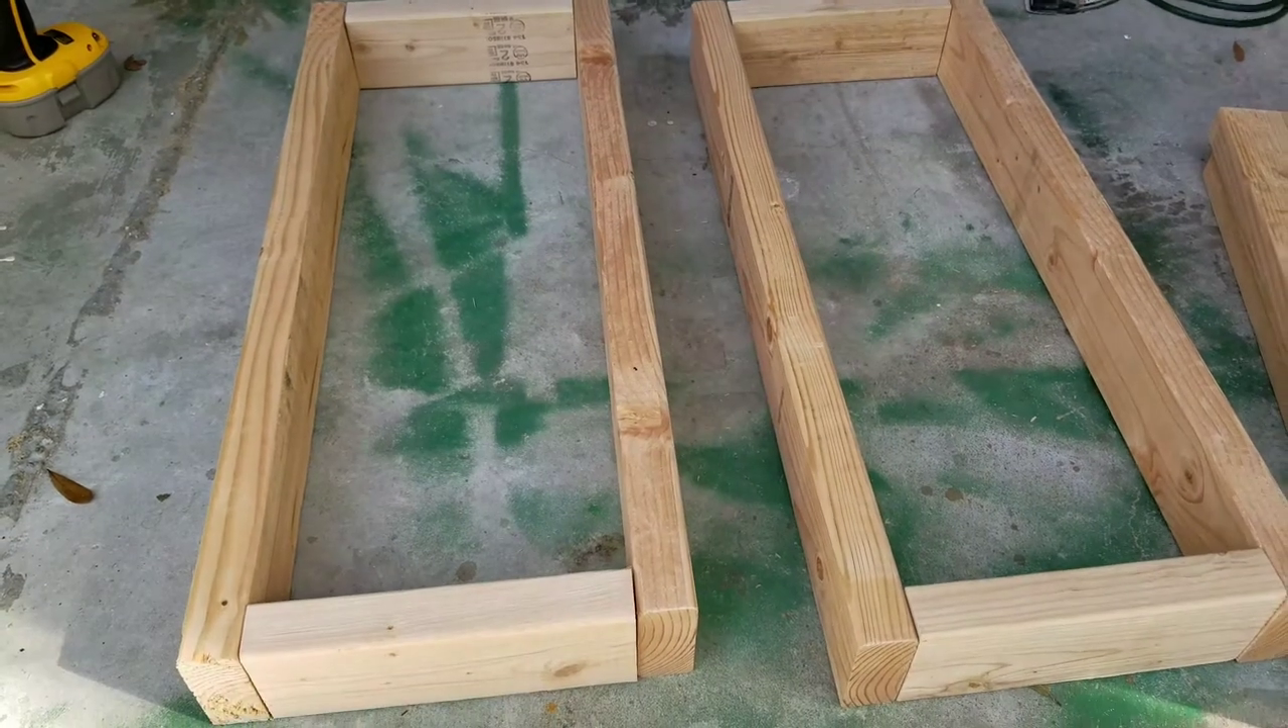I've just roughly put together the top and the bottom frame.